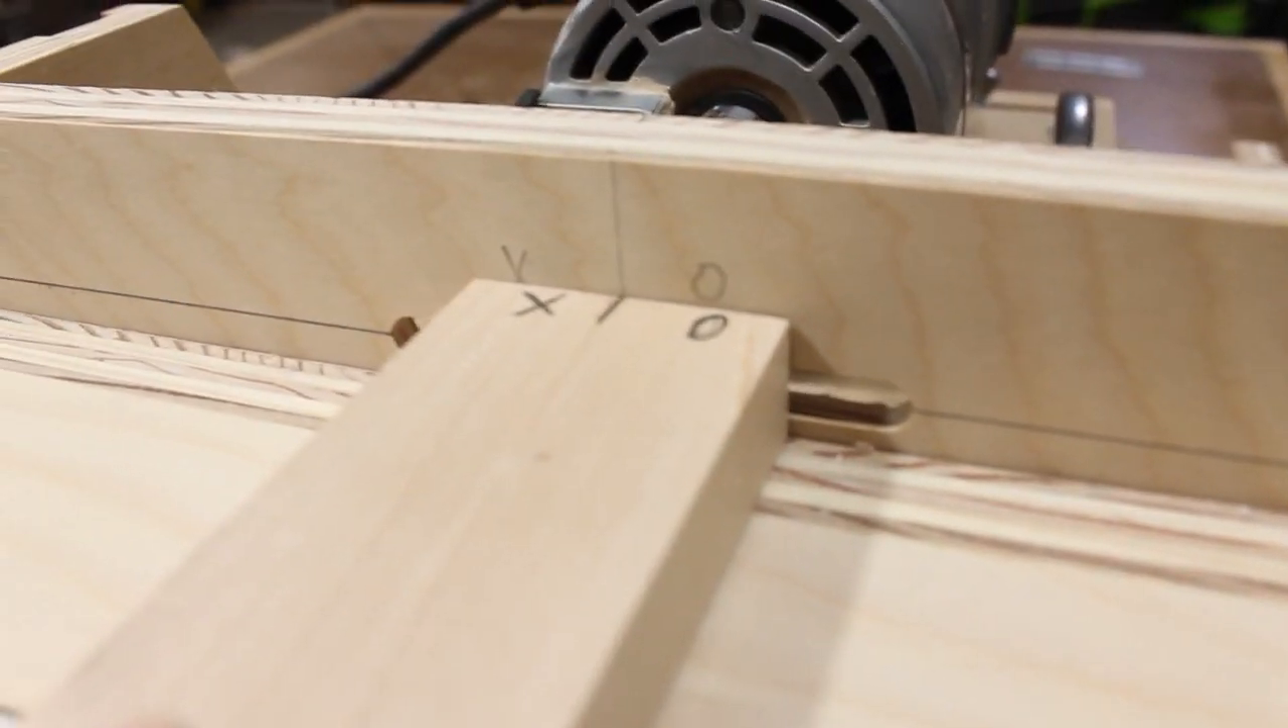As you can see the X and the O line up but where we're off center our mortise is going to be cut more towards the O.